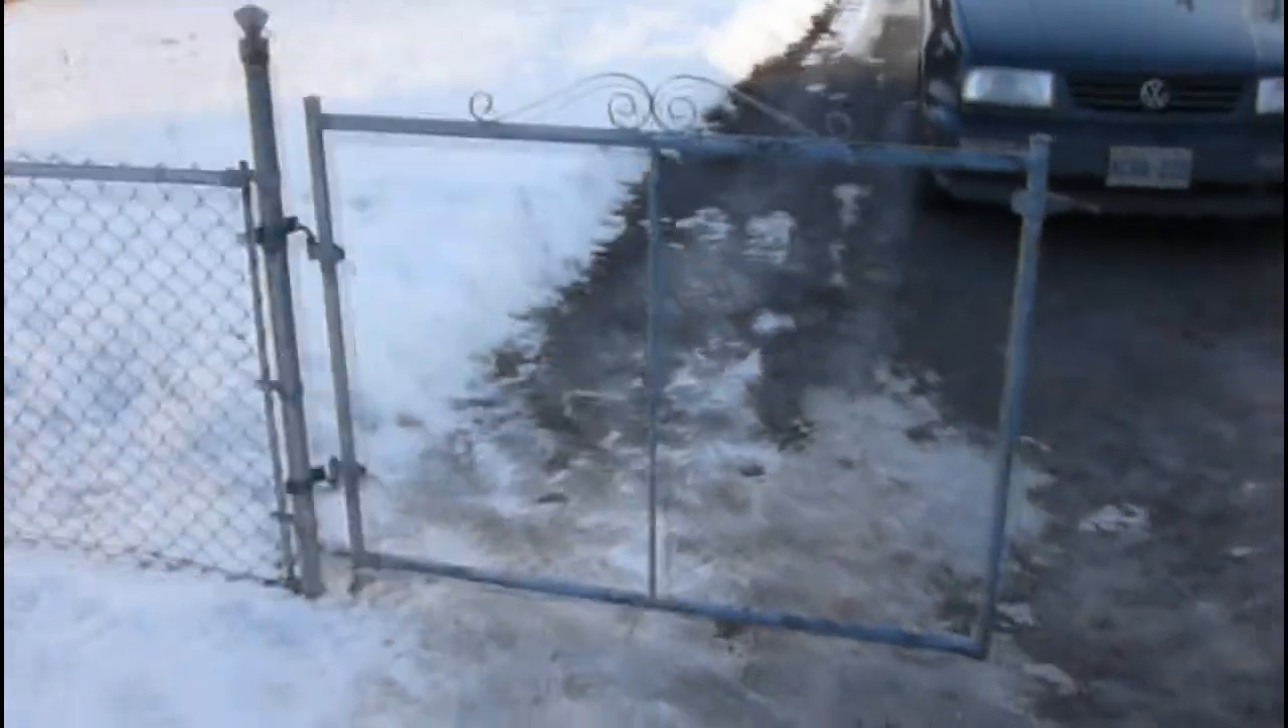I got that gate on, put that gate on, they're only just roughly on, but they're somewhat leveled in where they're going to be.